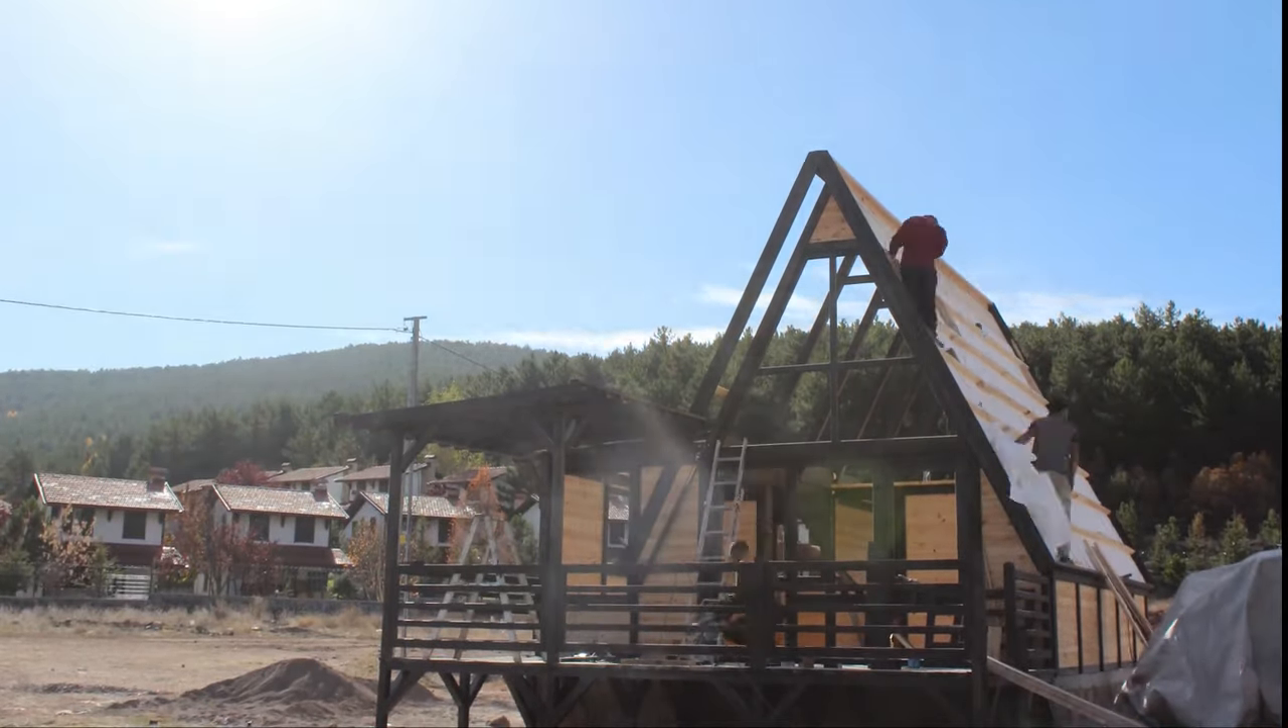With the main A-frame proudly in place, we set about roofing.